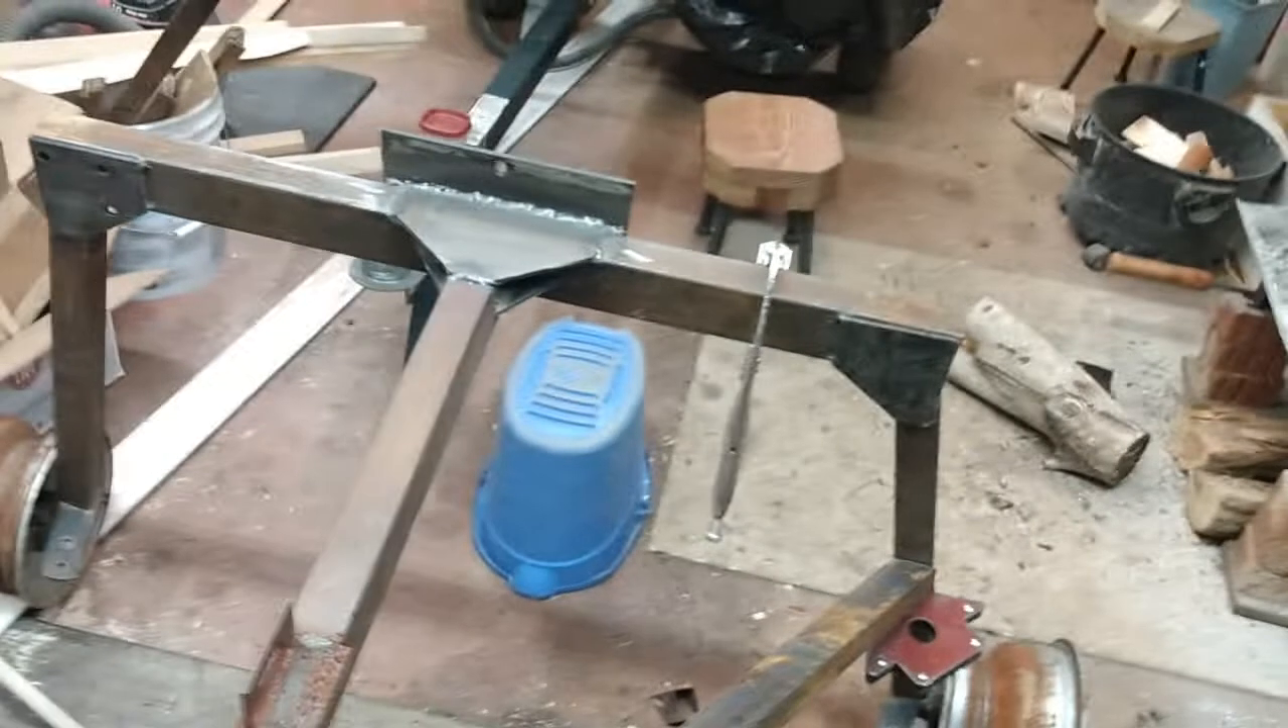I've got uh welded these braces in.